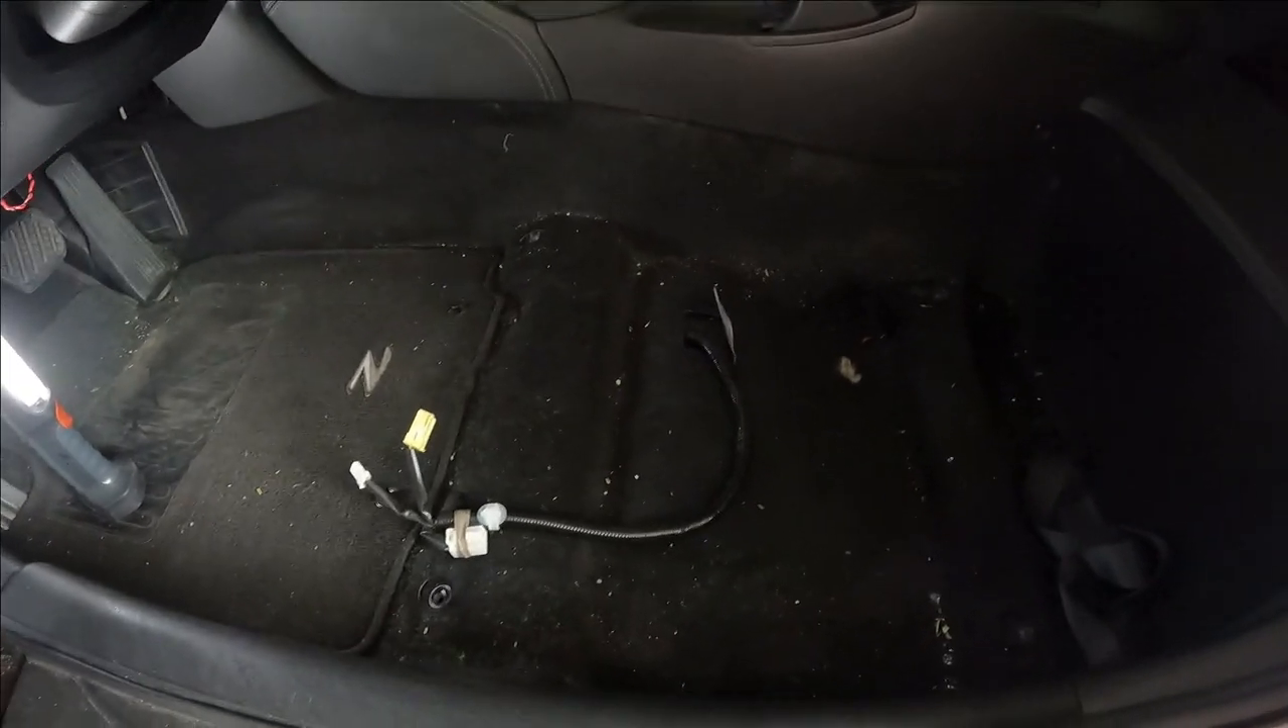Here's the floor of the car with the seat completely removed.